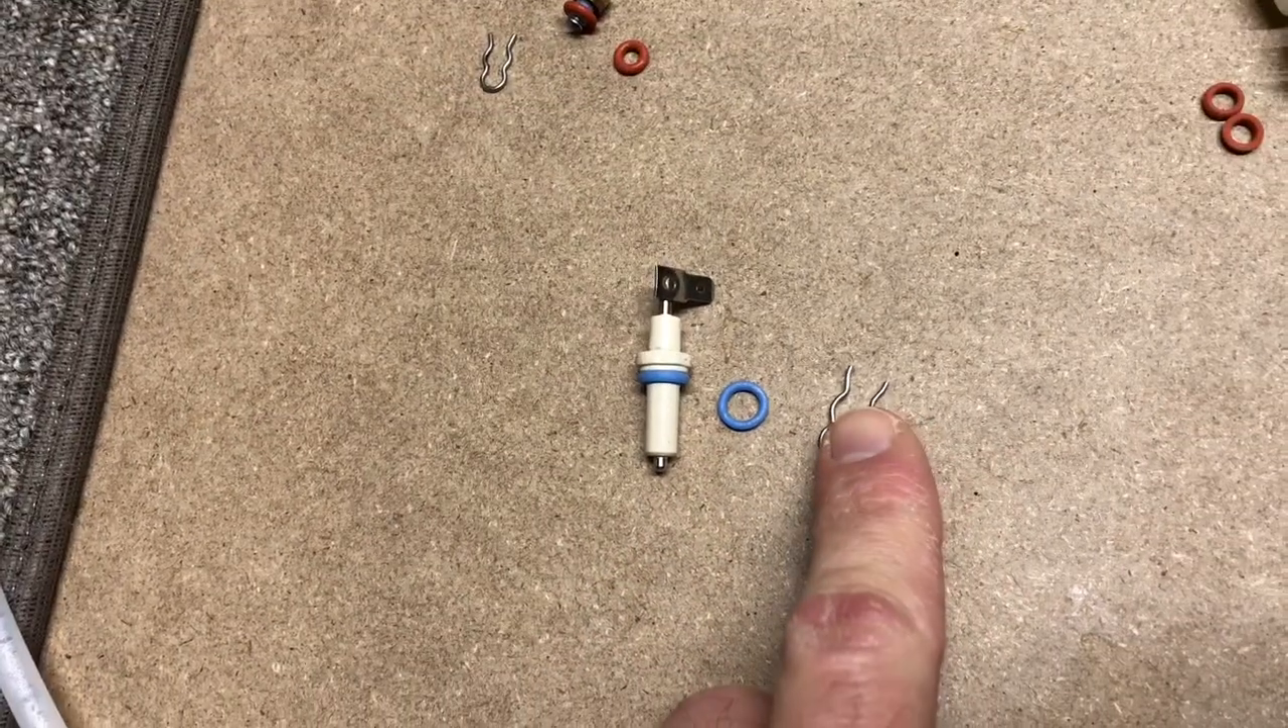That's what the water level probe looks like with the o -ring installed this is the o -ring and it has the larger clip.